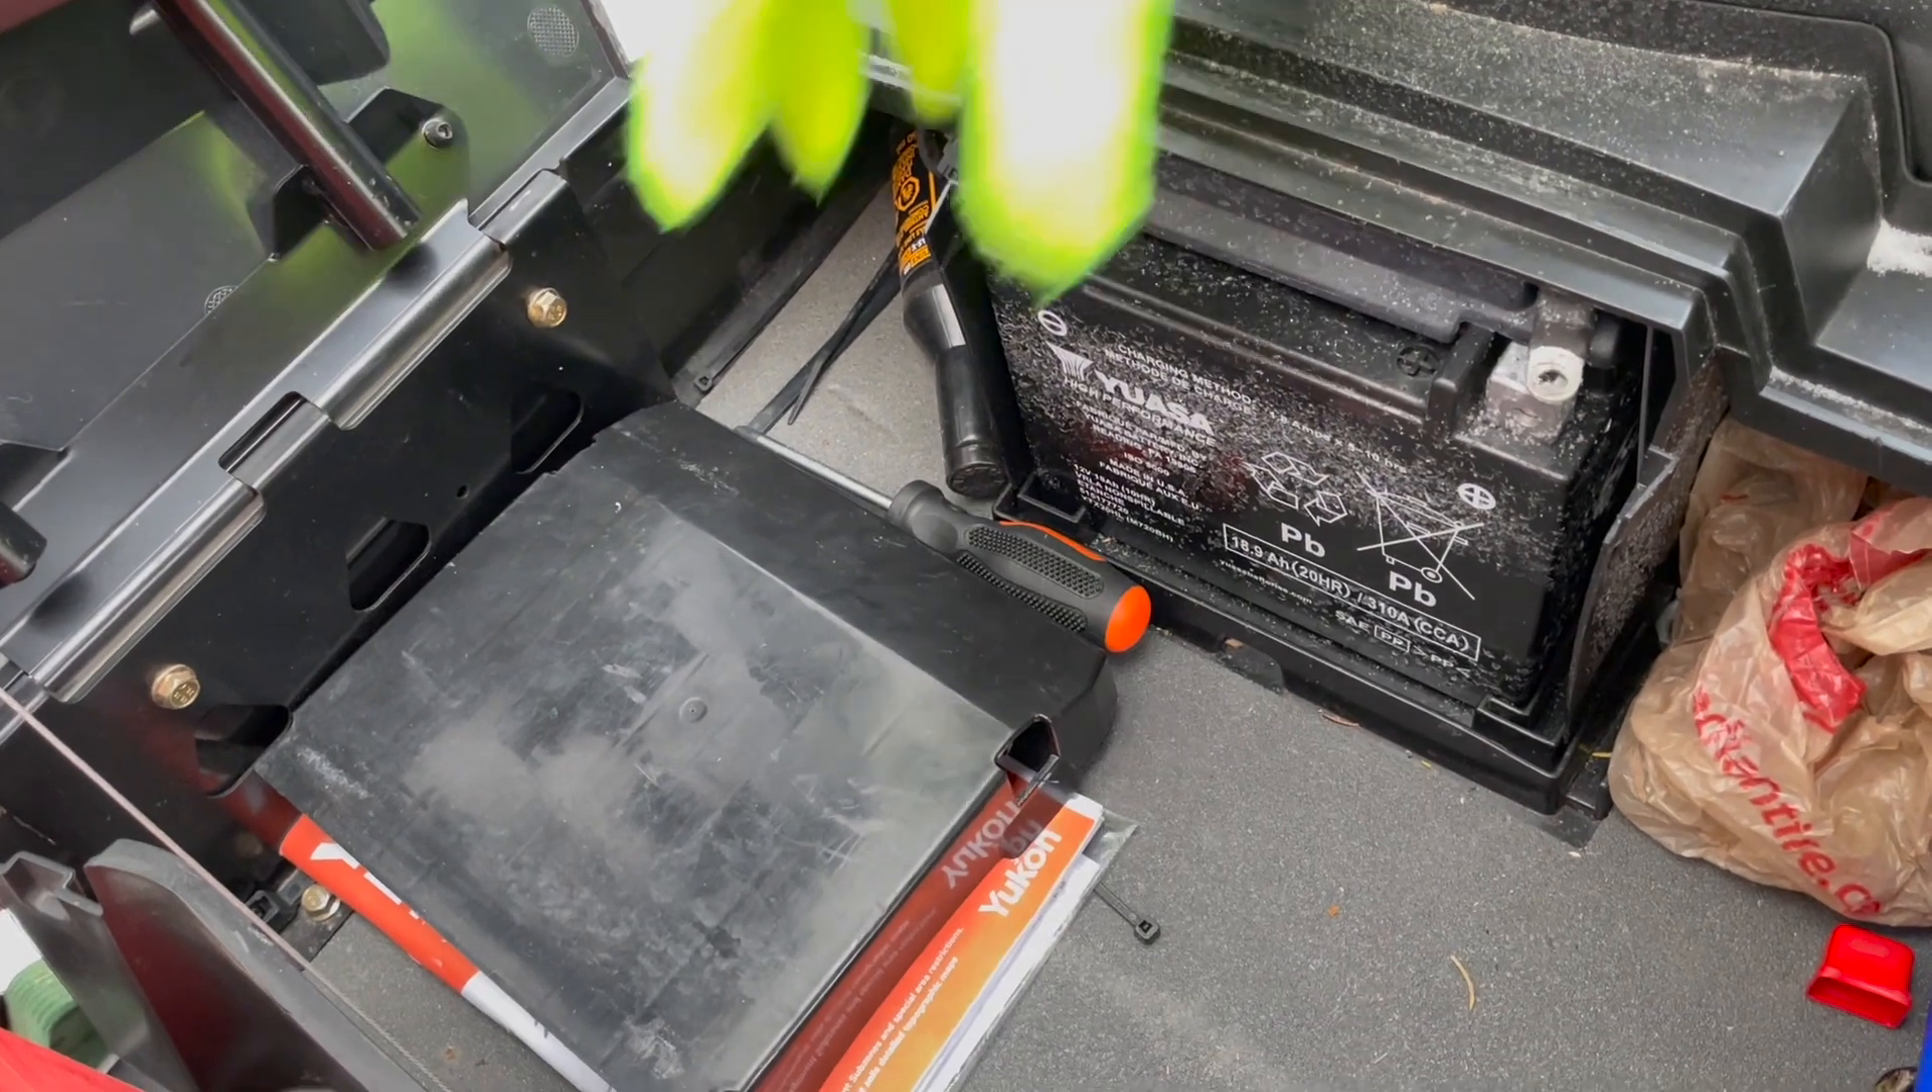So the battery fits in this little place, sort of under the seat.